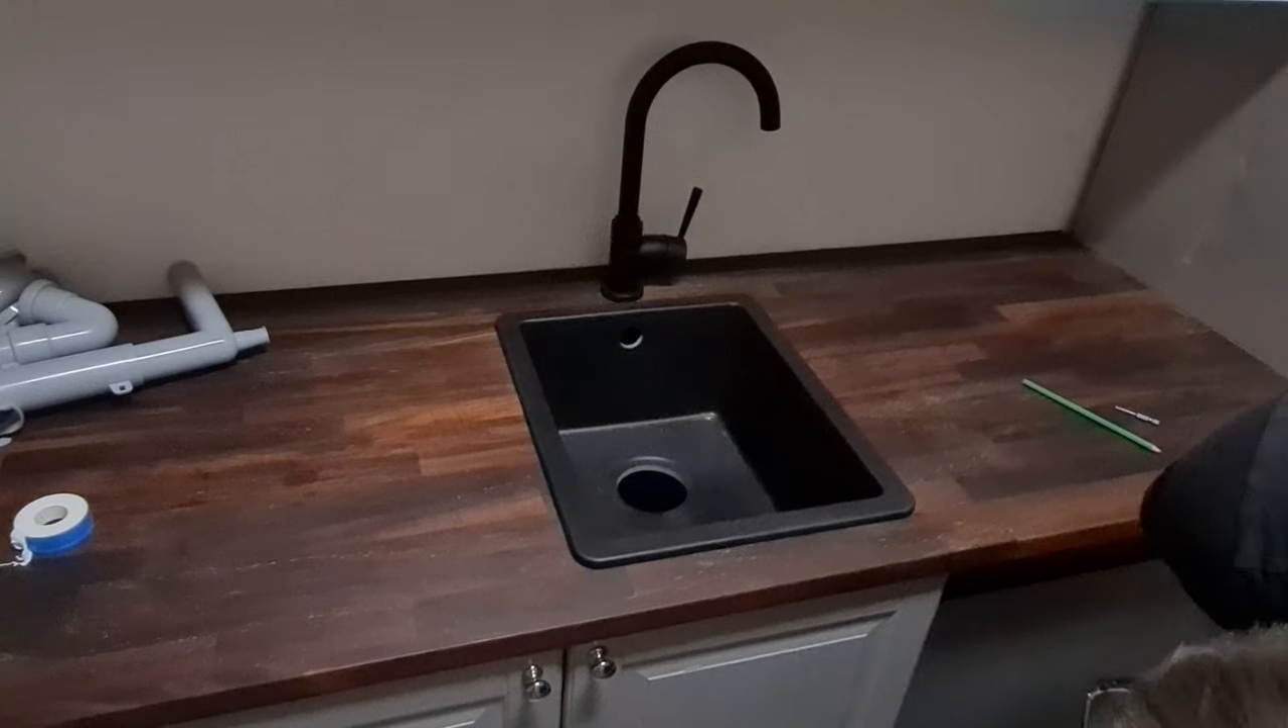So now we are going to put the sink into its place everything fits perfectly.